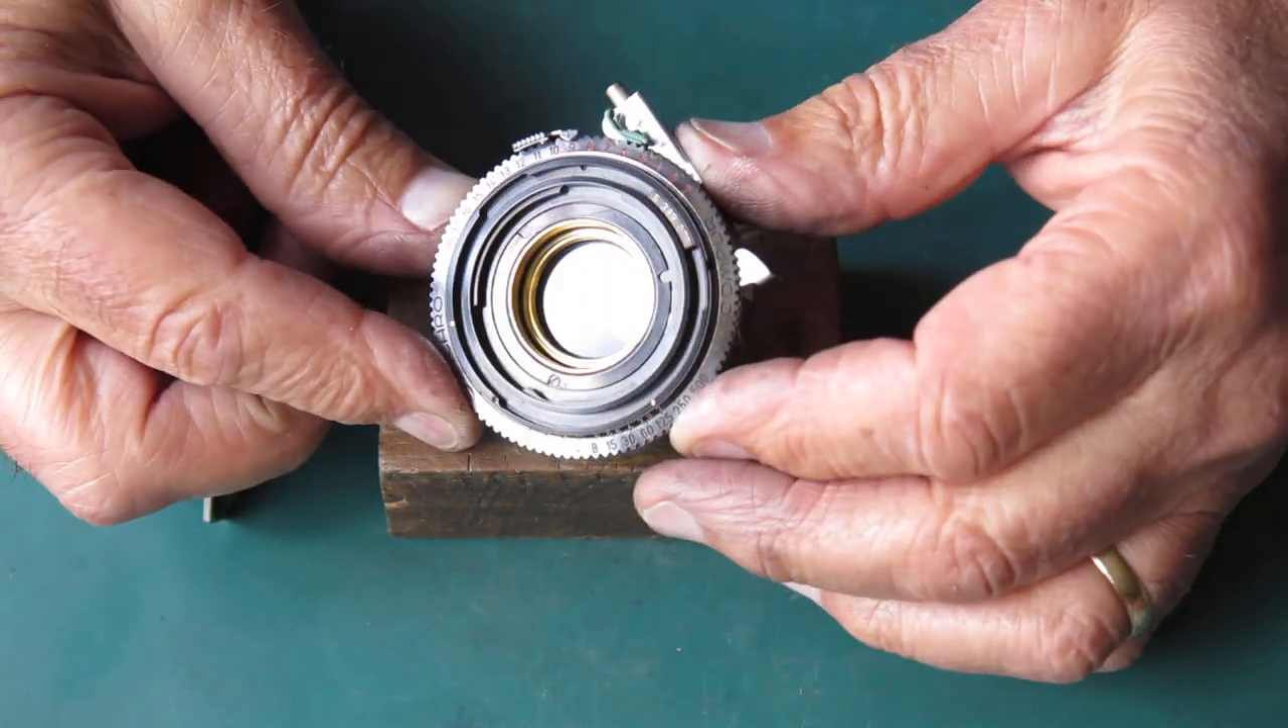At that point our shutter is complete and just needs the lenses put back in it.